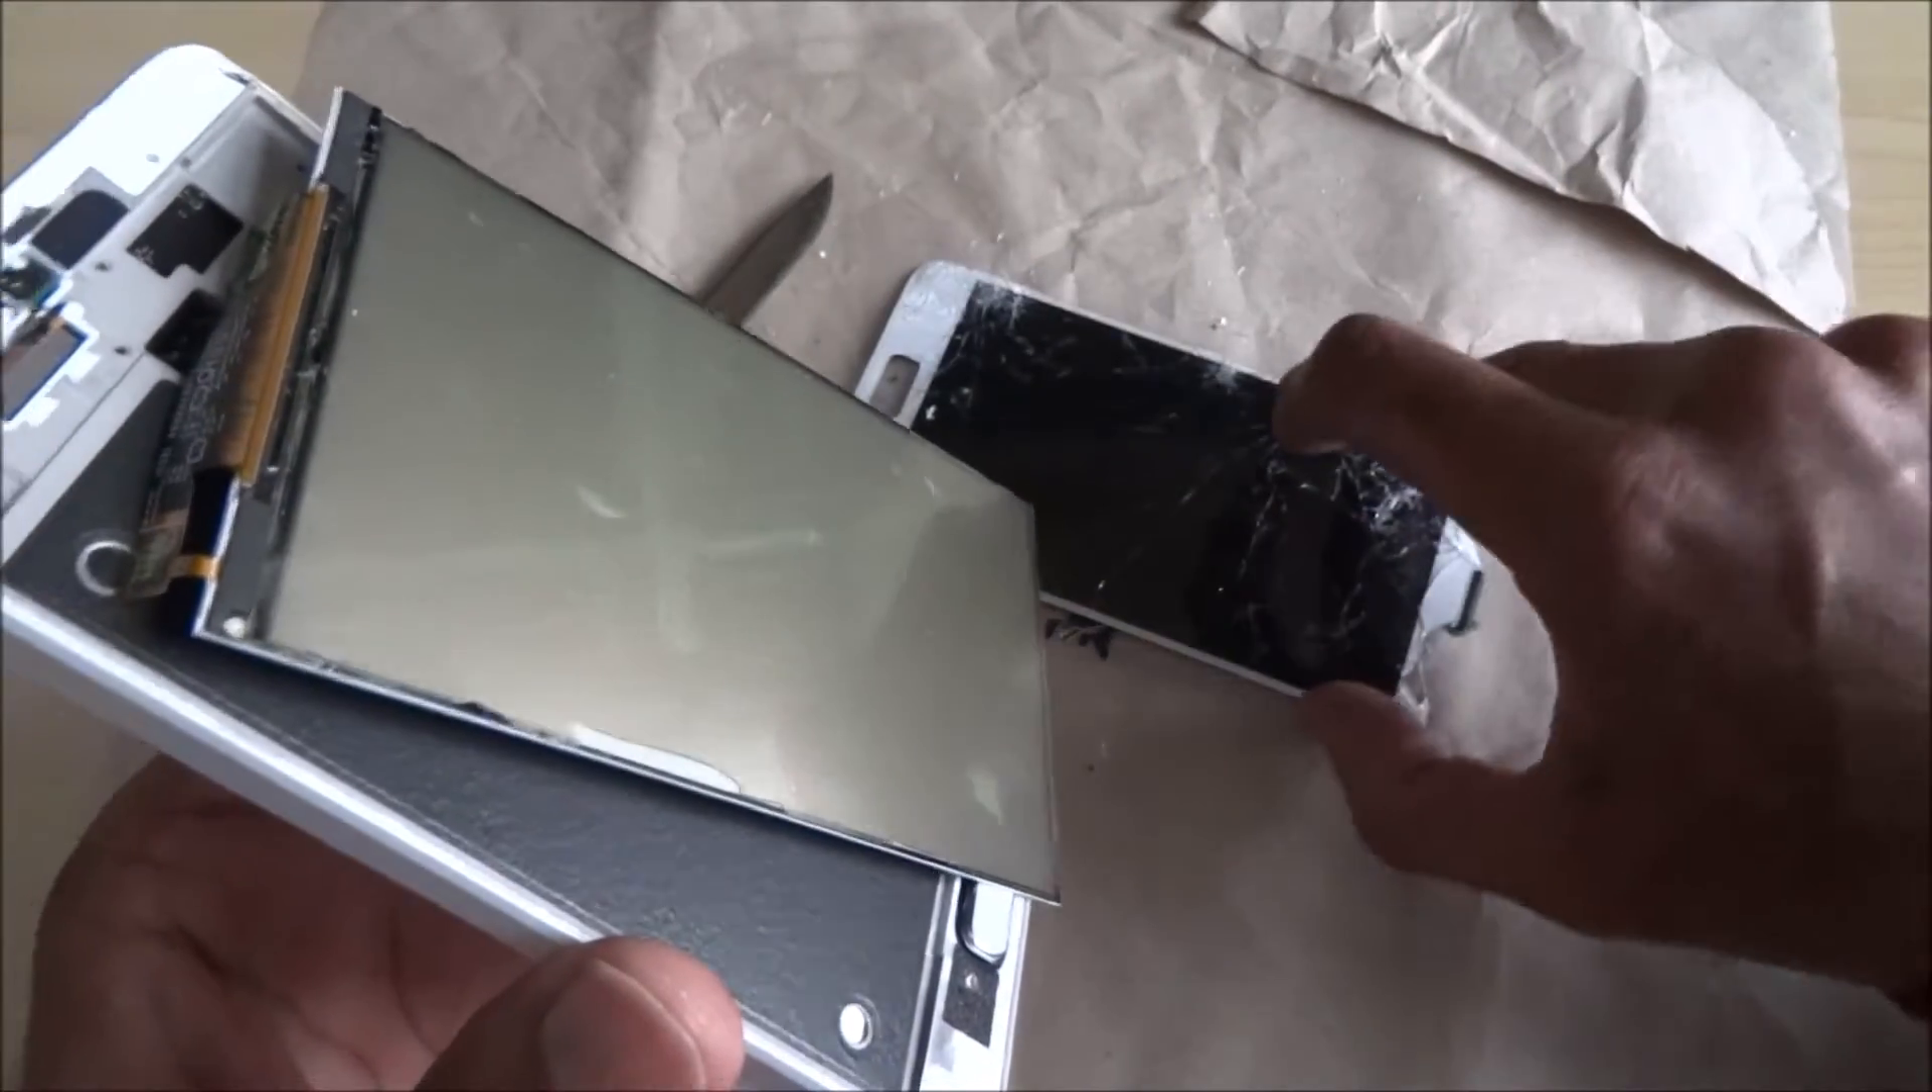Okay so I've managed to get the actual glass panel off so it looks like I'll have to do a complete screen replacement on there.